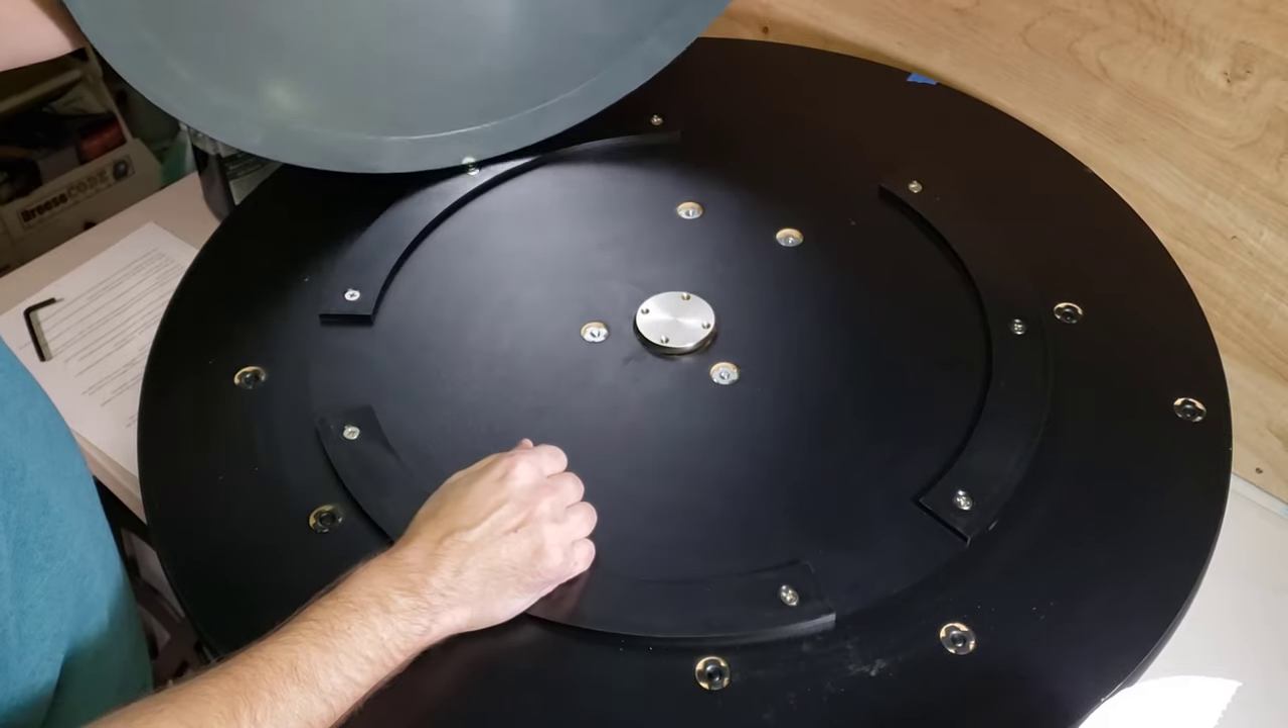We have these three plastic sections right here bolted down.